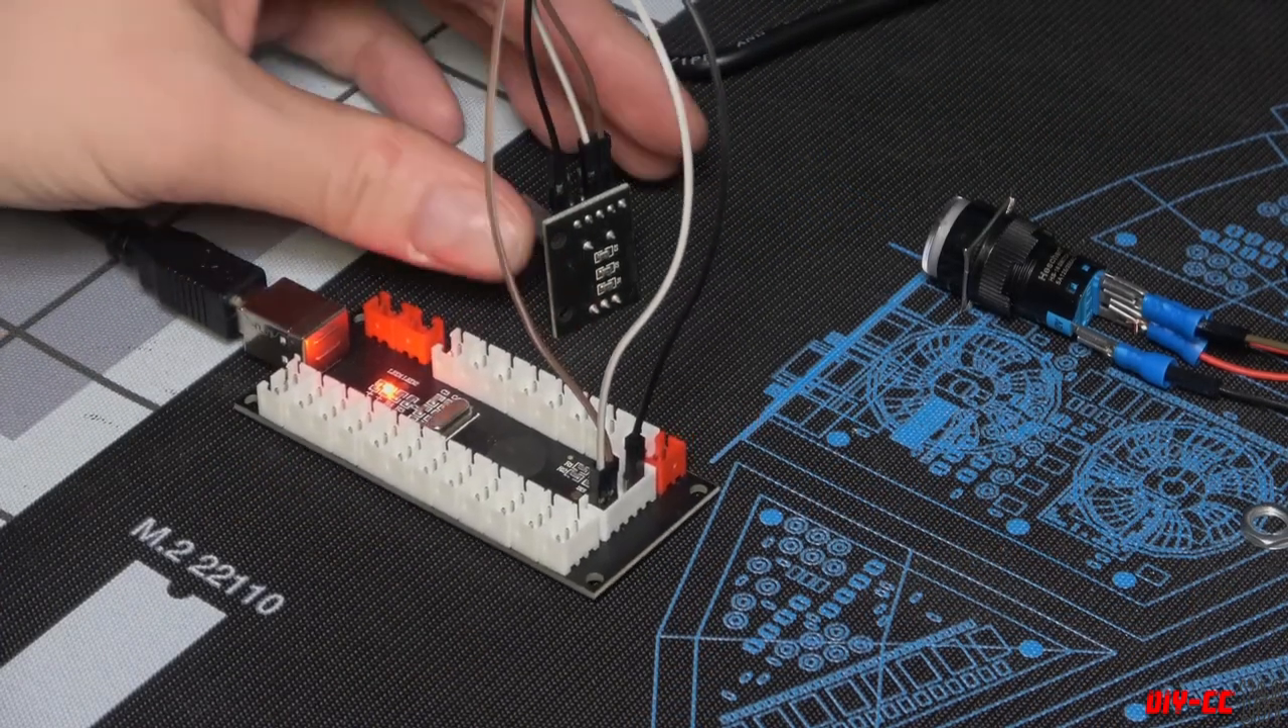Ich habe das jetzt schon mal verkabelt das bord ist auch schon angeschlossen.